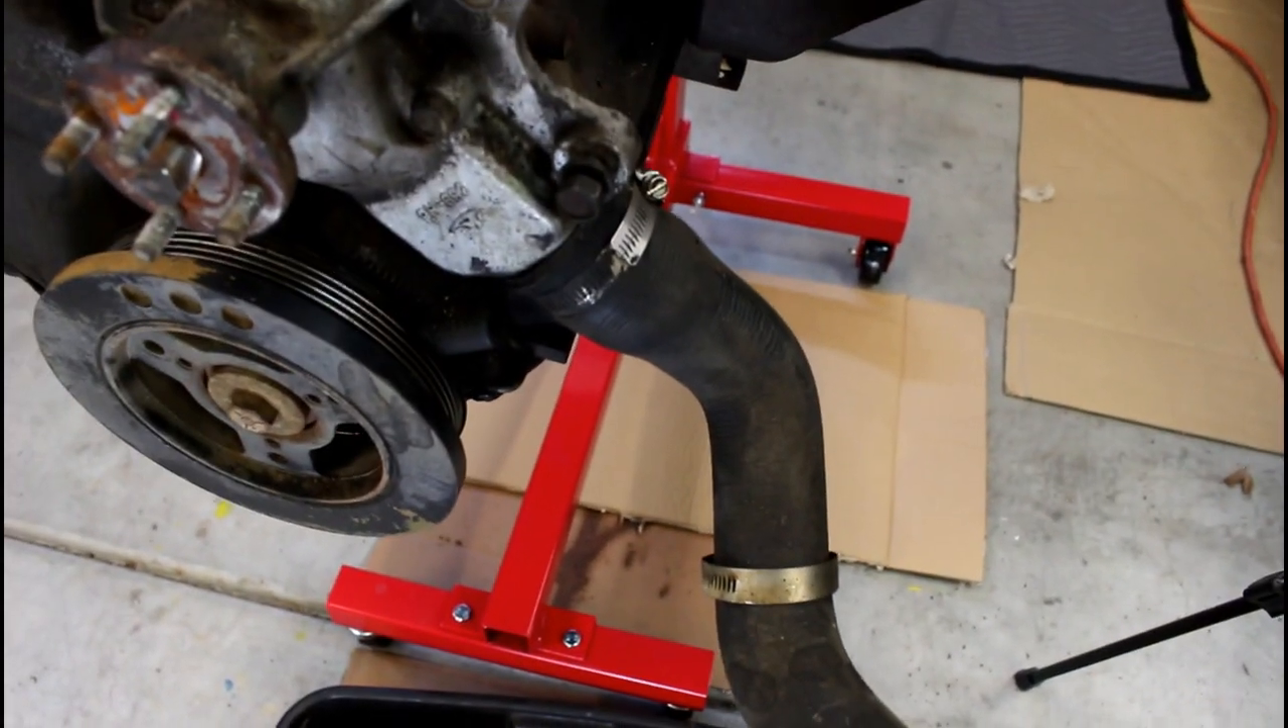I still have one hose attached right here.